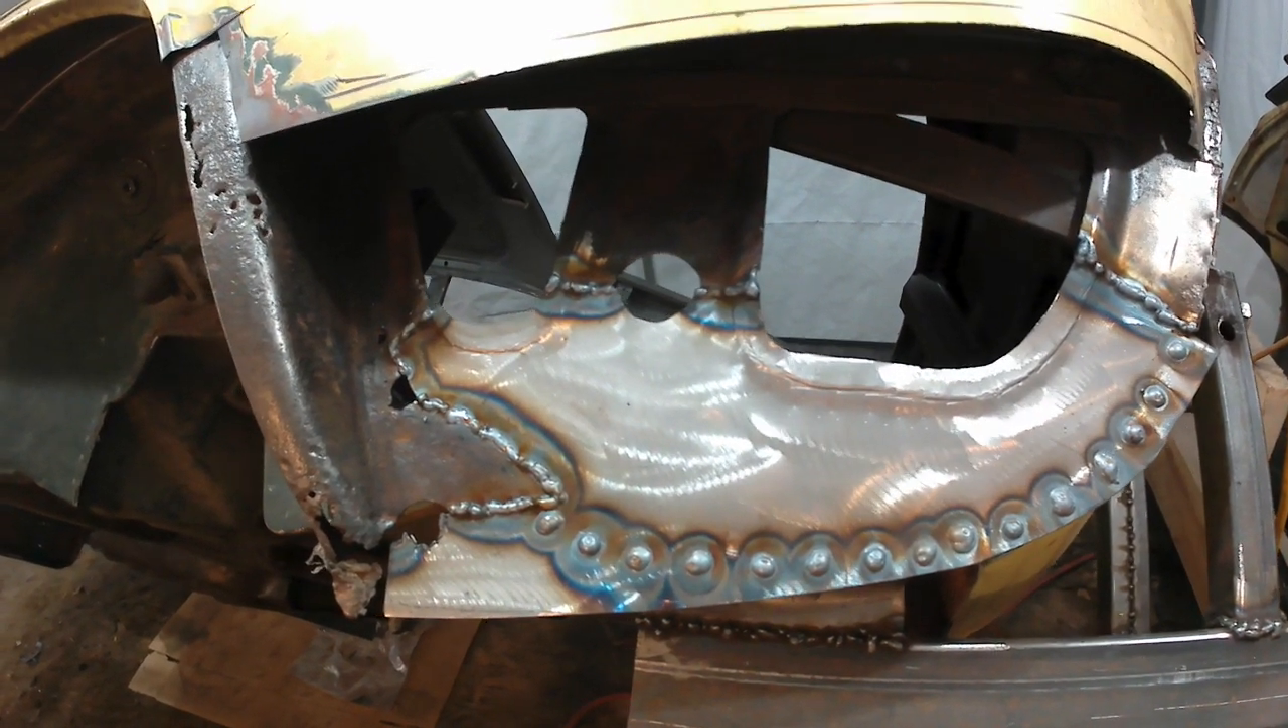The patch at the bottom of the stiffener is now welded into place. Got all of the seams done. Got all of the spot welds, or tack welds, done.